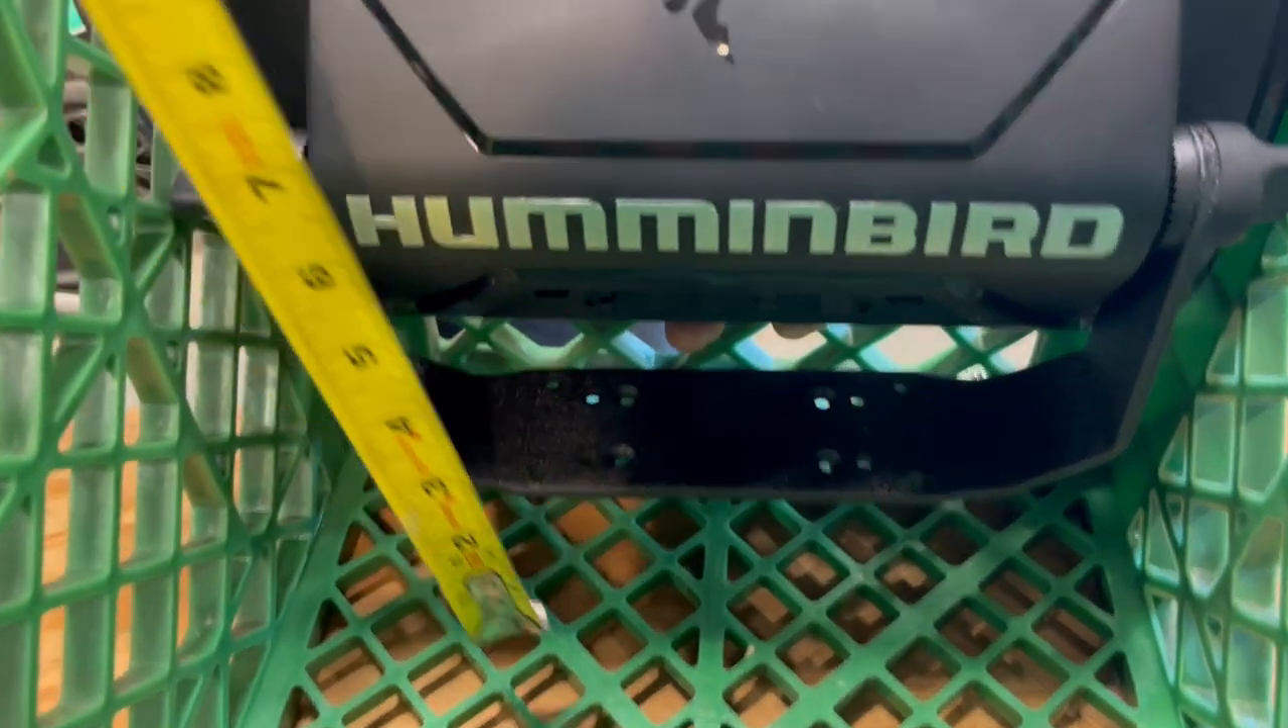So when it's mounted, it's going to look something like this from the back, and you can see that bracket is about three inches off the ground, so we'll cut a block of wood for down there.